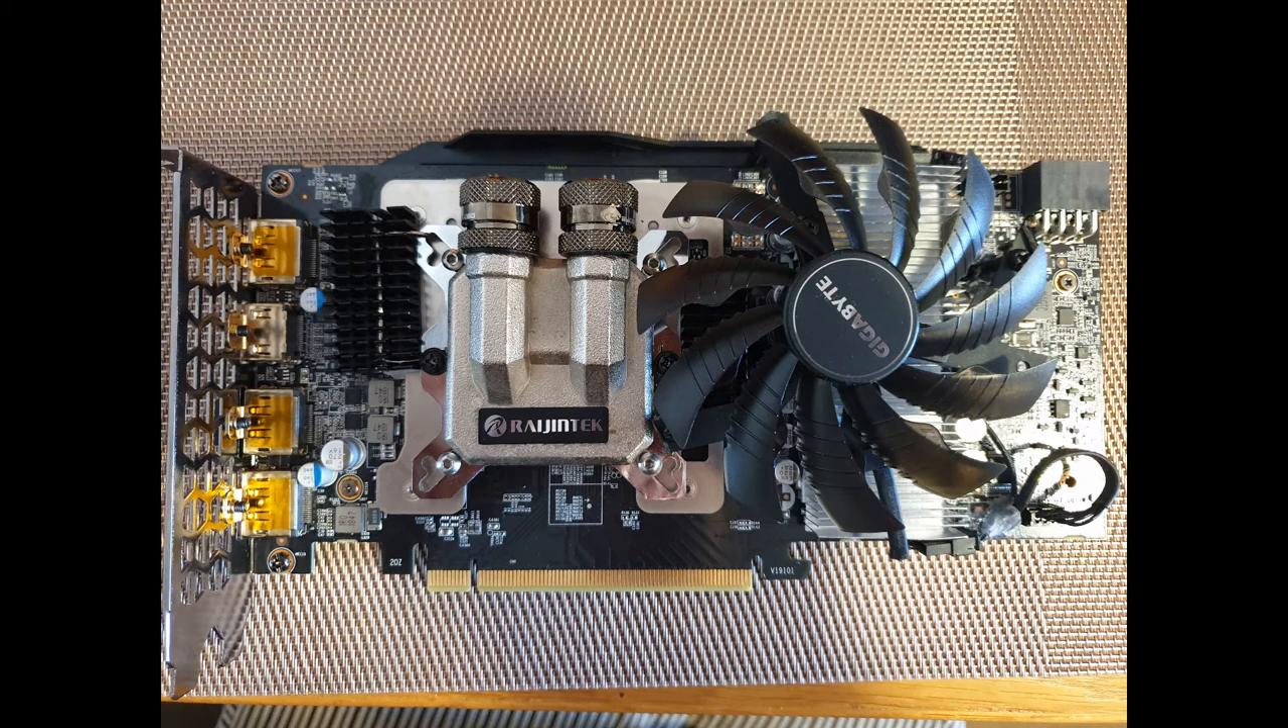I've added a black heatsink to the original bracket to try and pull some heat away from the memory as the mounting screws aren't enough to draw heat into the water block.